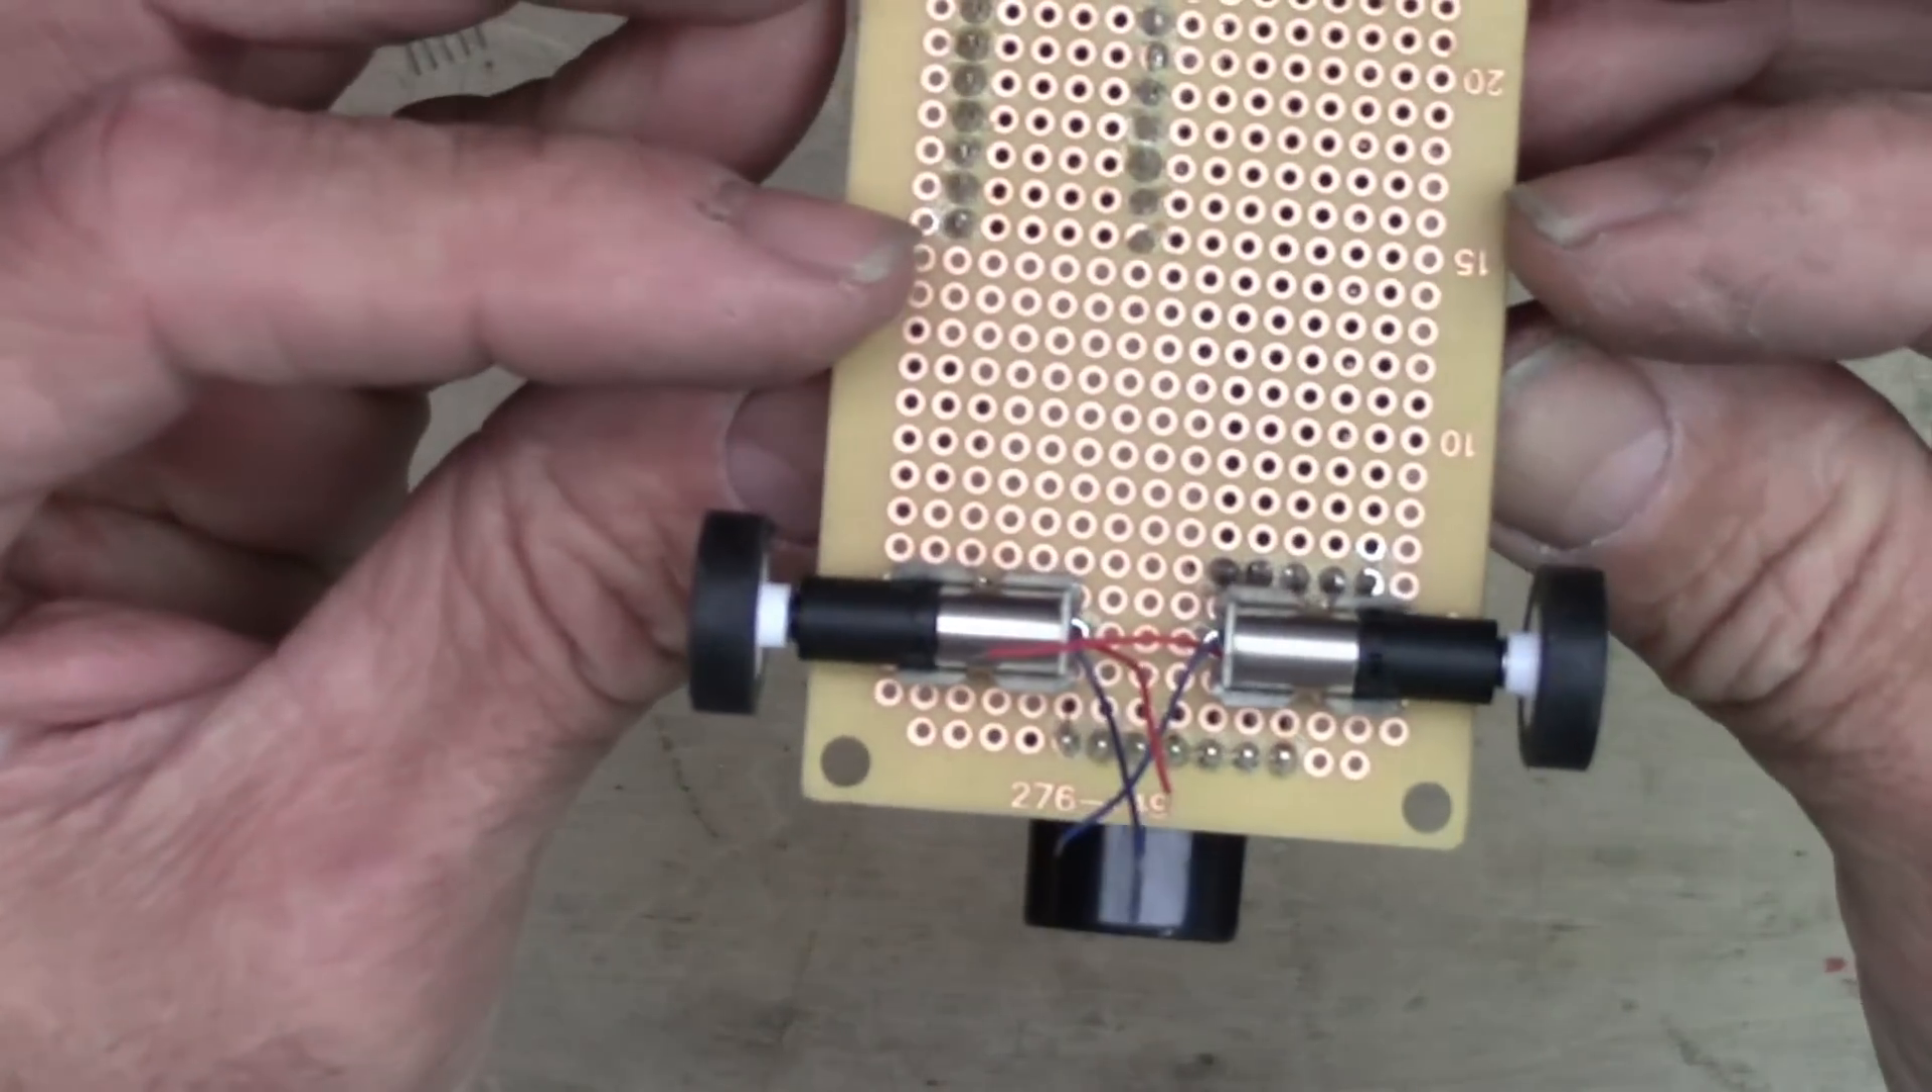Motors mounted up. Cute, huh? They just clip into those fuse holders.